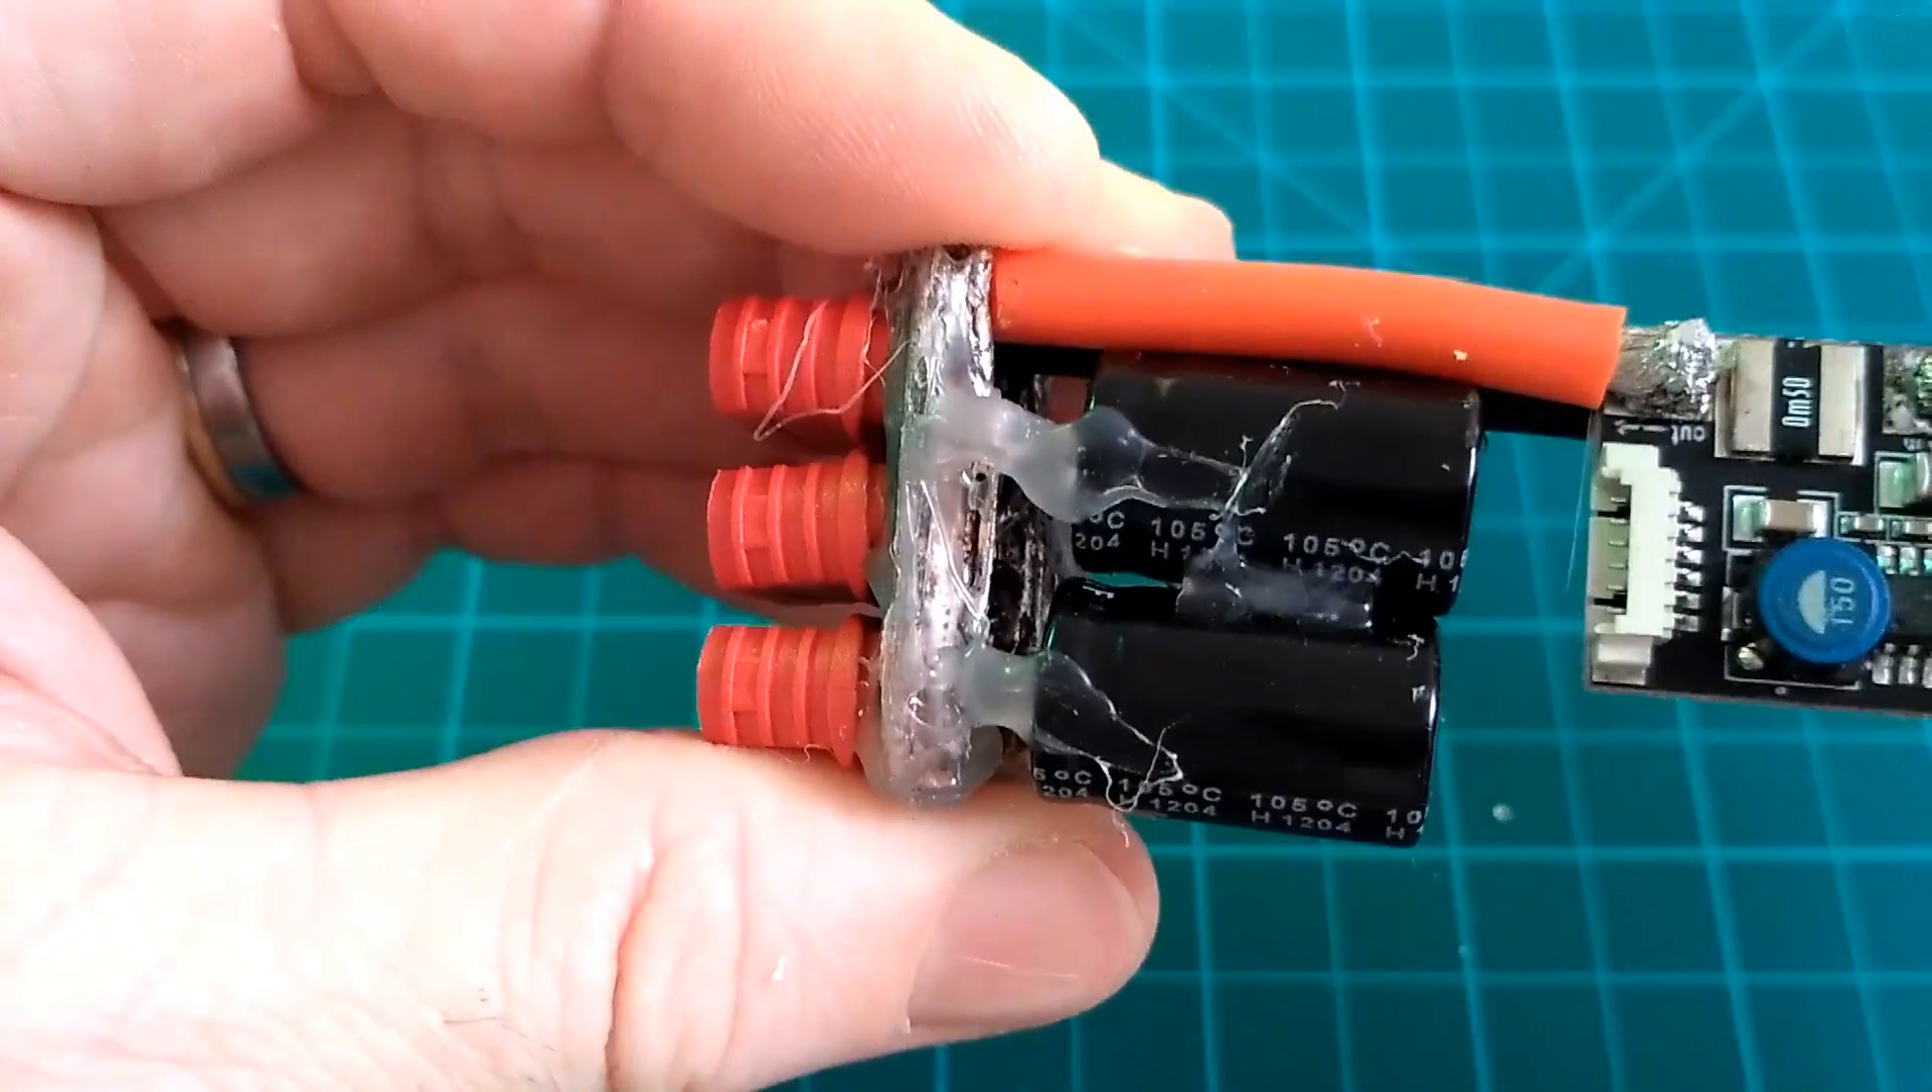As you can see I also added two 2200 microfarad capacitors to help smooth out the supply and hopefully ease the water hammer effect the ESCs have on the entire electrical system.